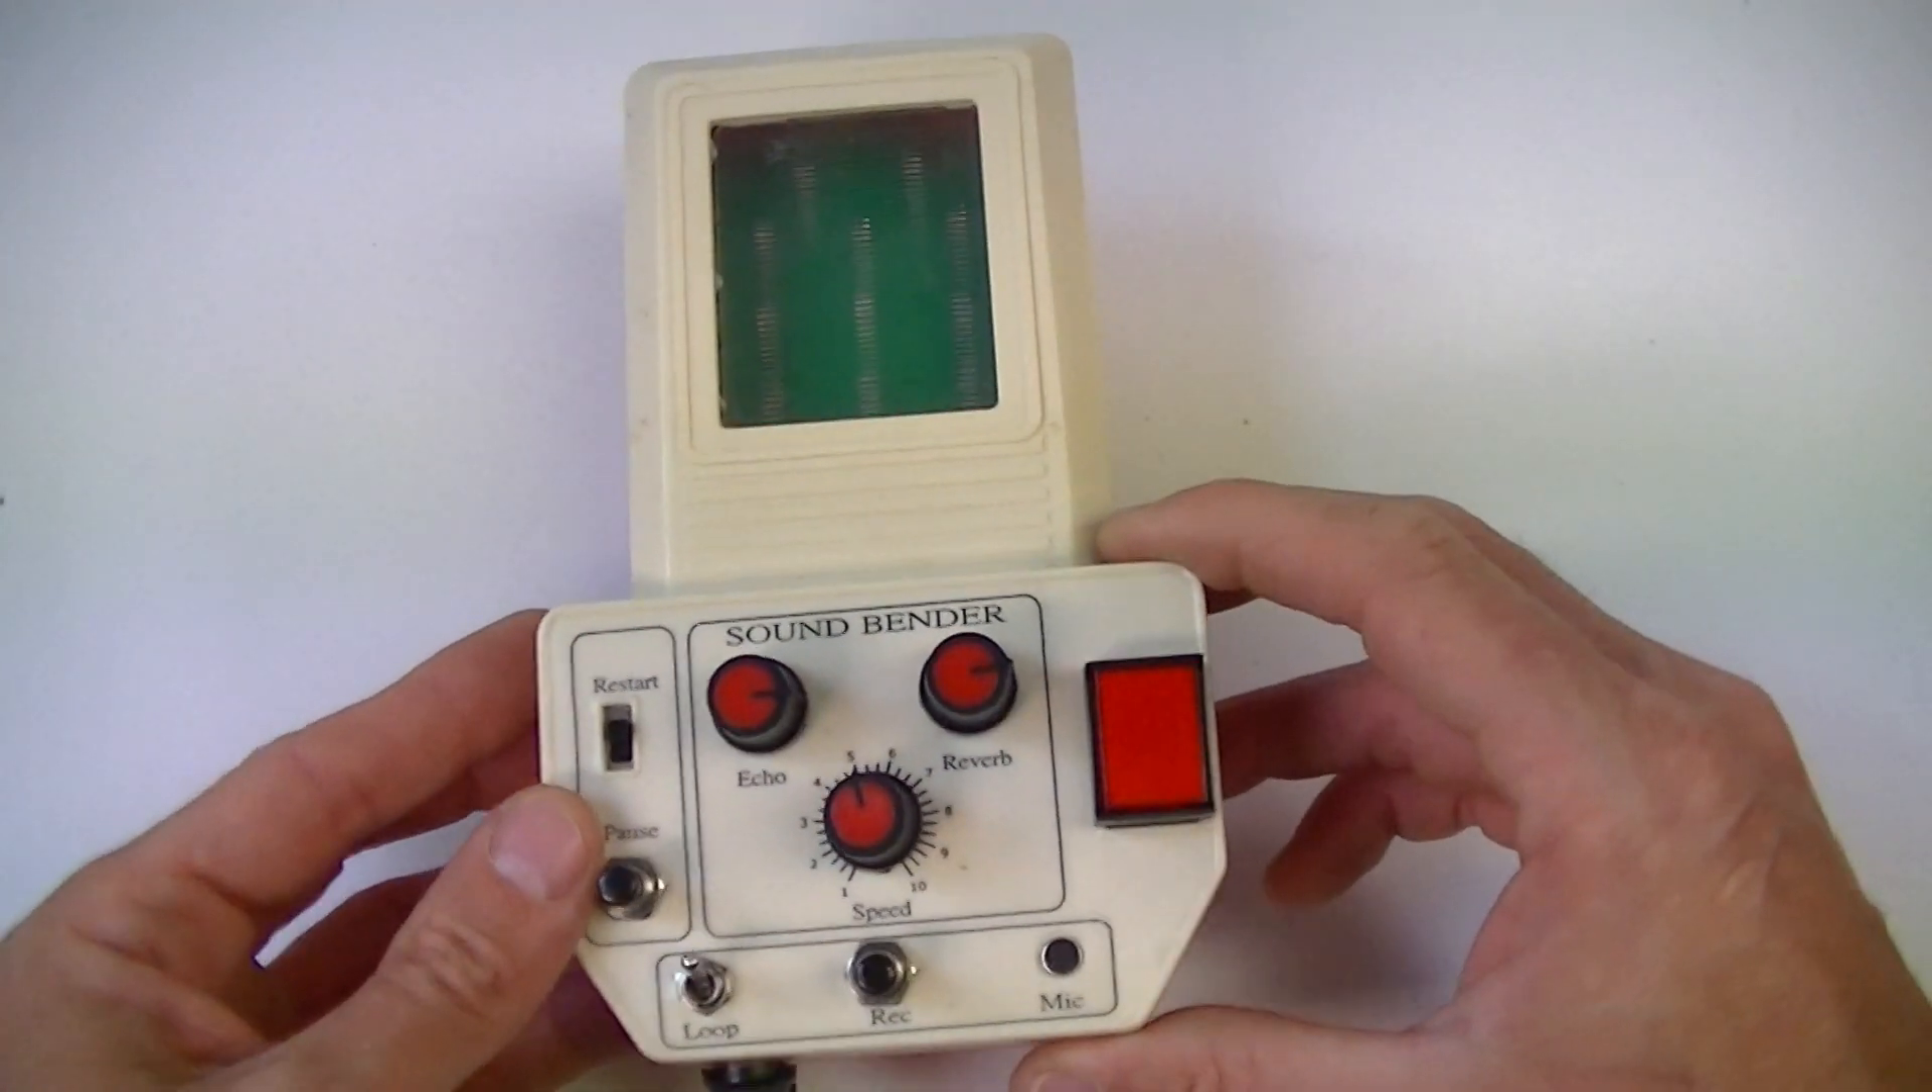Yes we are done my sound bender is complete. Case is on and it's ready to play with so turn it on.